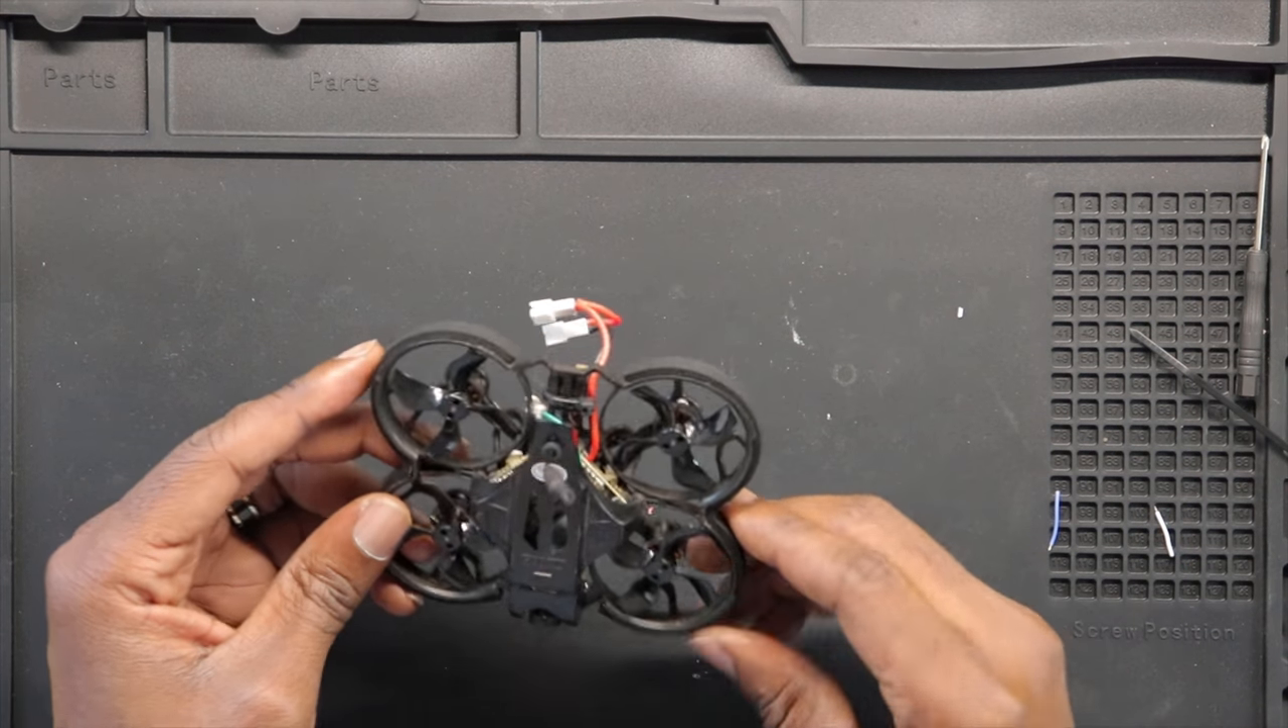So, we're back and we have the drone reassembled. It turned out pretty good. No snags, no surprises so far. This thing is set up. It's done guys. It looks pretty good.